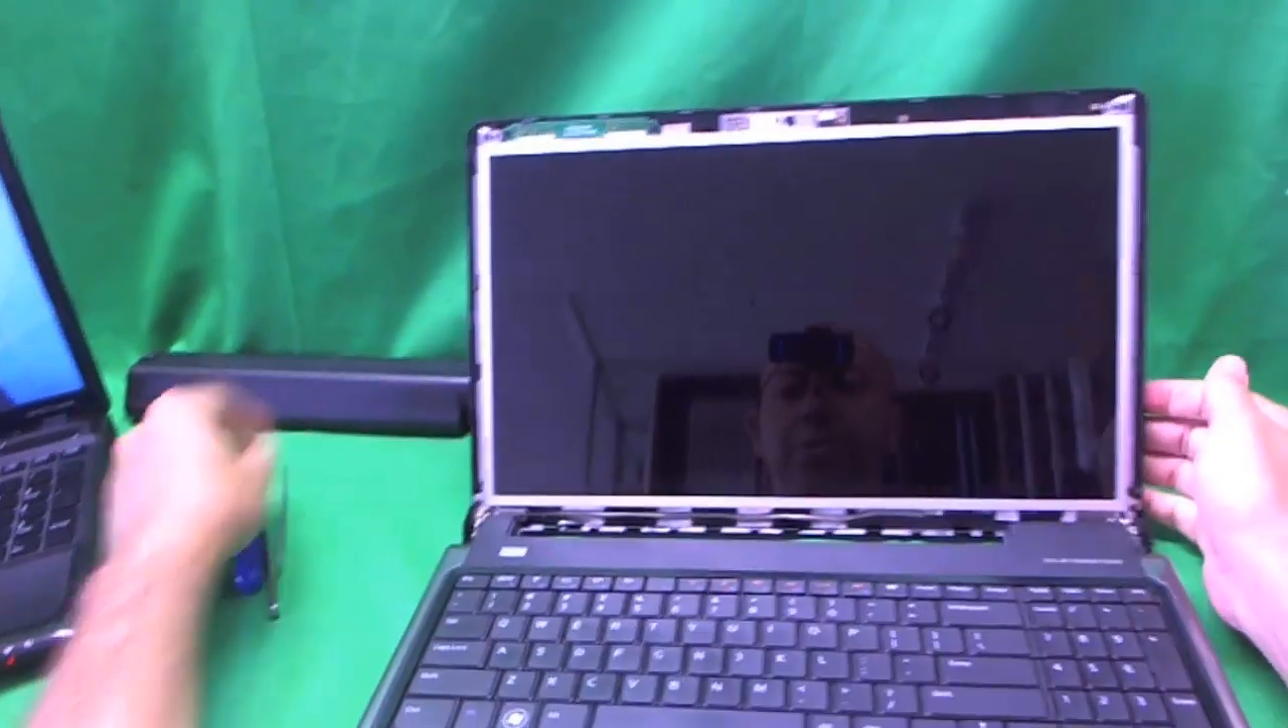Okay, the screen bezel is off. And now we have the screen exposed.